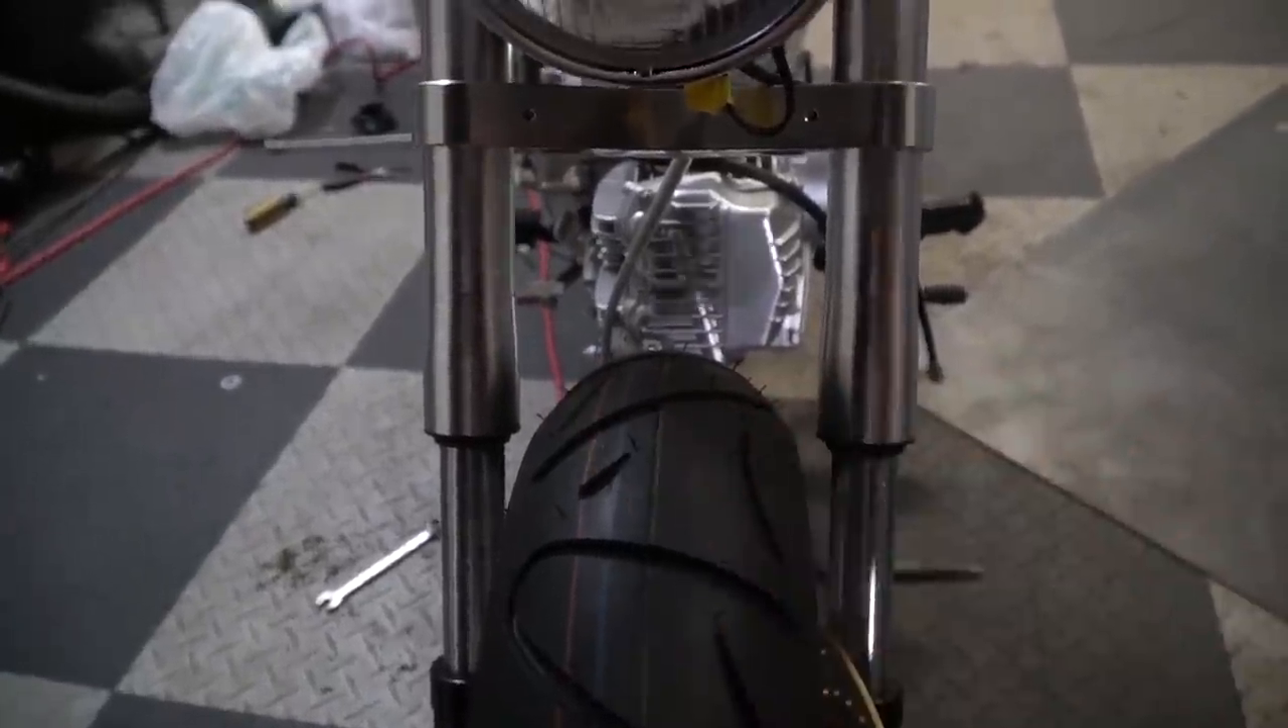So if you look here, the front wheel is centered between the forks.